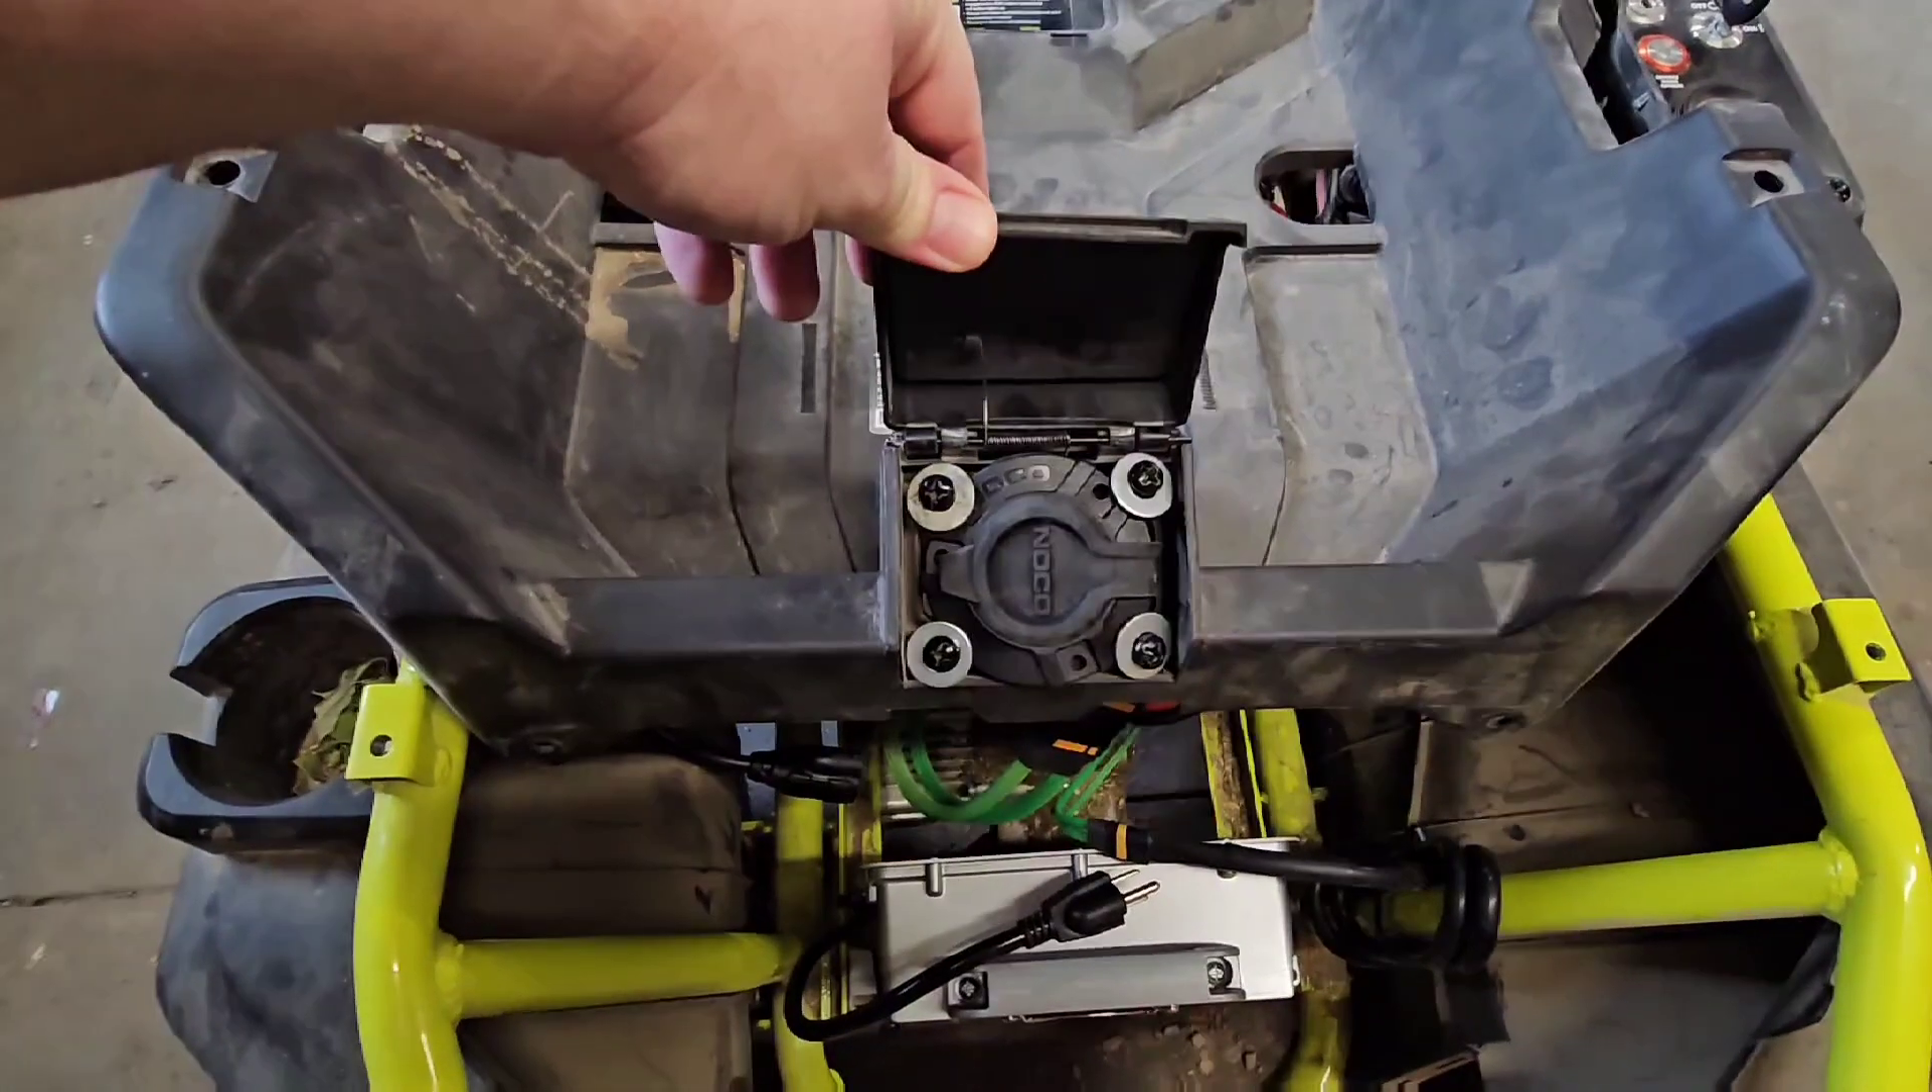I was able to get the port to go in there.